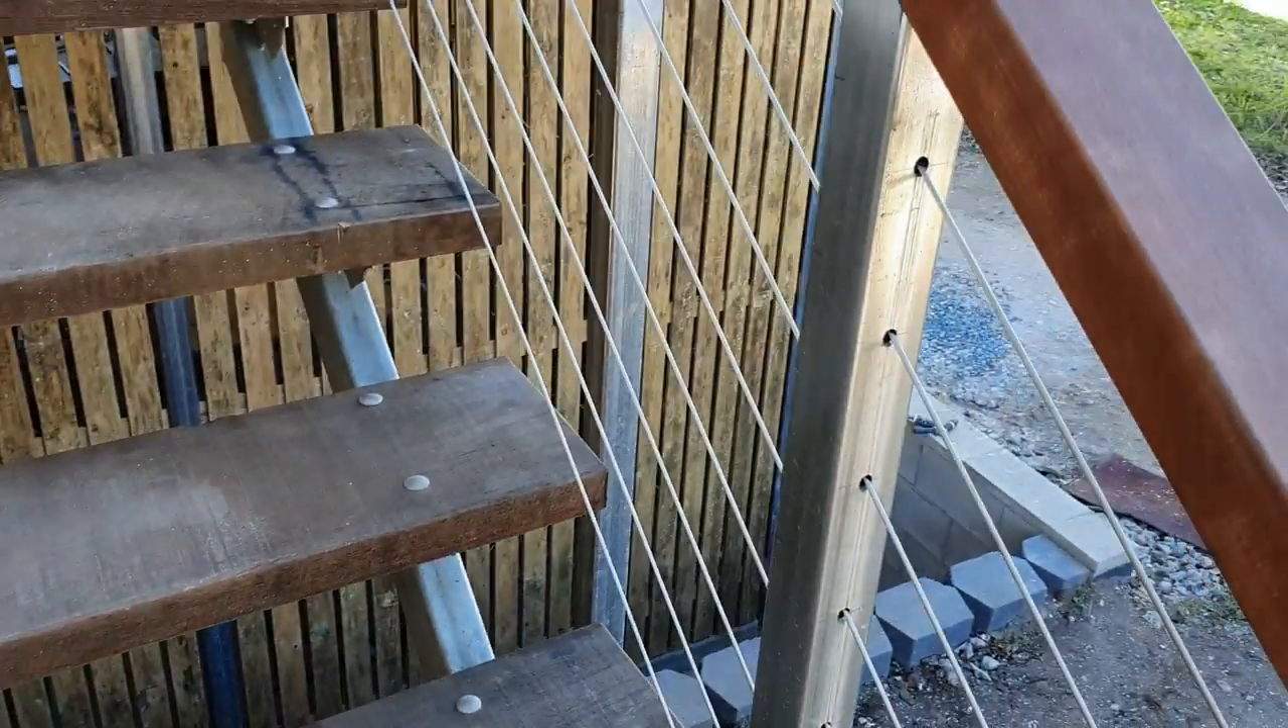So the front stairs, they're all finished as well. And we have our handrails in and the wire.